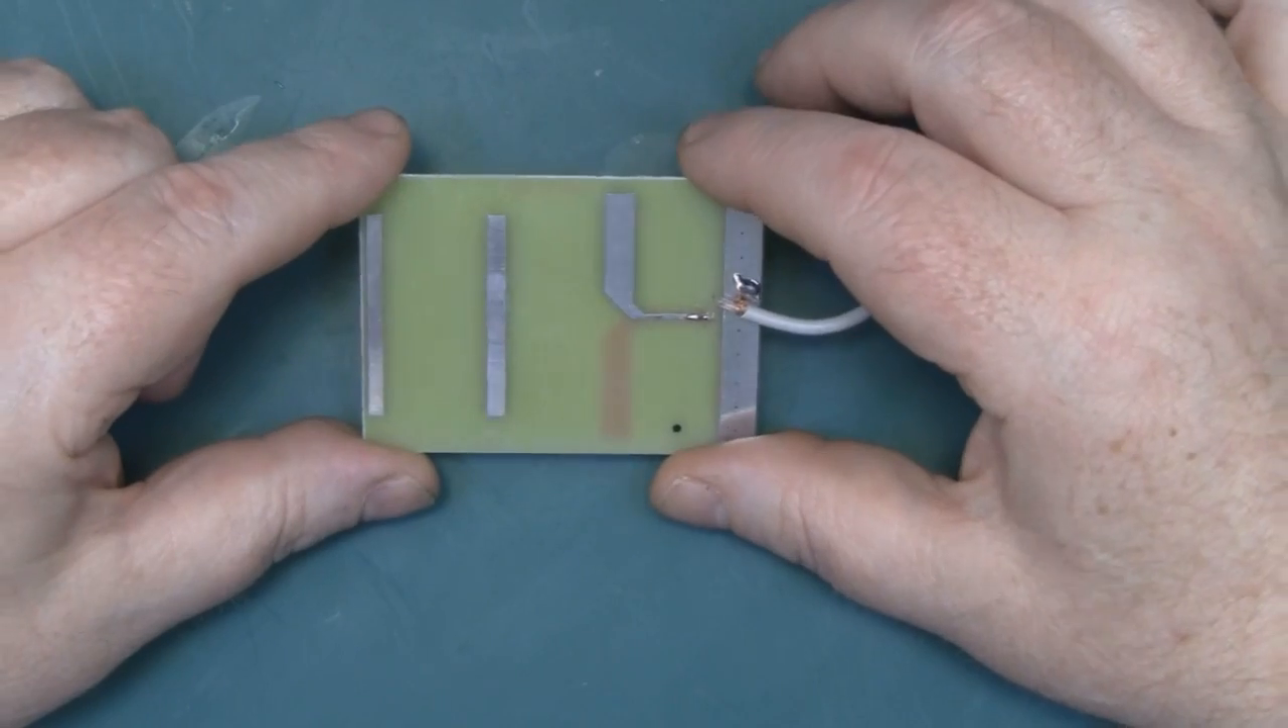So I managed to get the PCB out of the case itself the case seems to be glued down as well as clips so I managed to prise this end open and pull the PCB out.